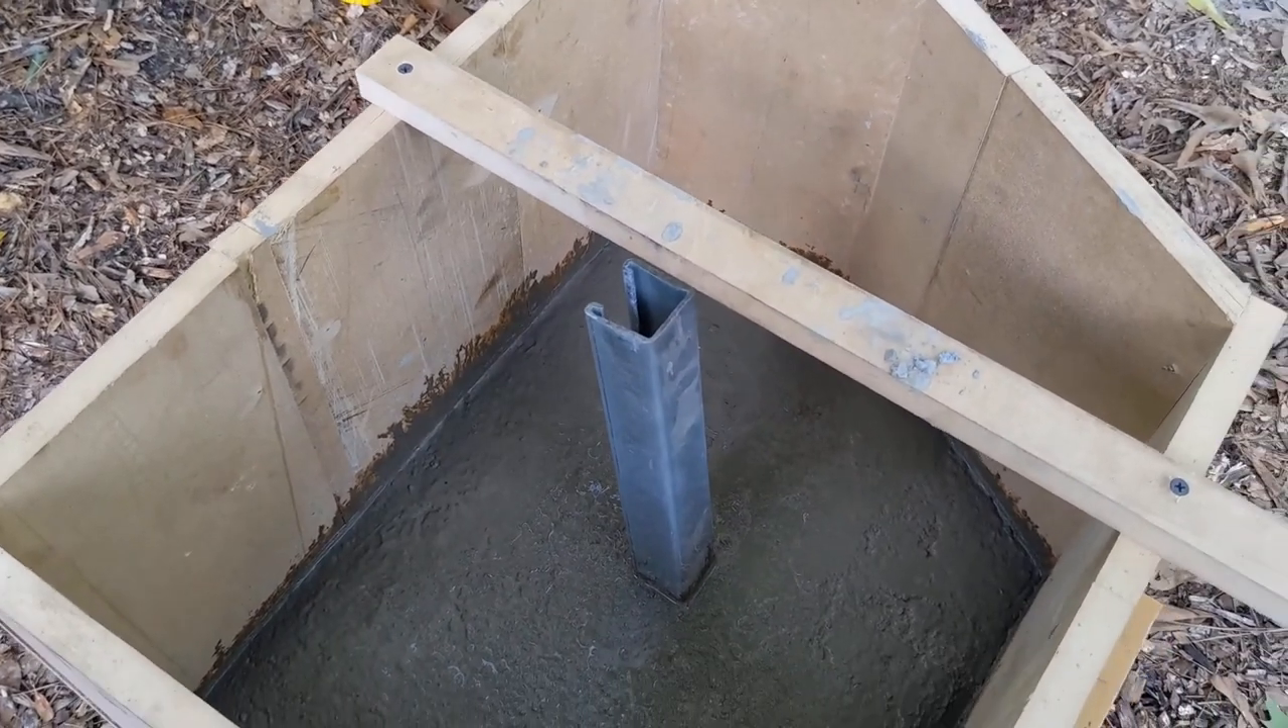I almost forgot to insert a vertical member for the top link to engage in.